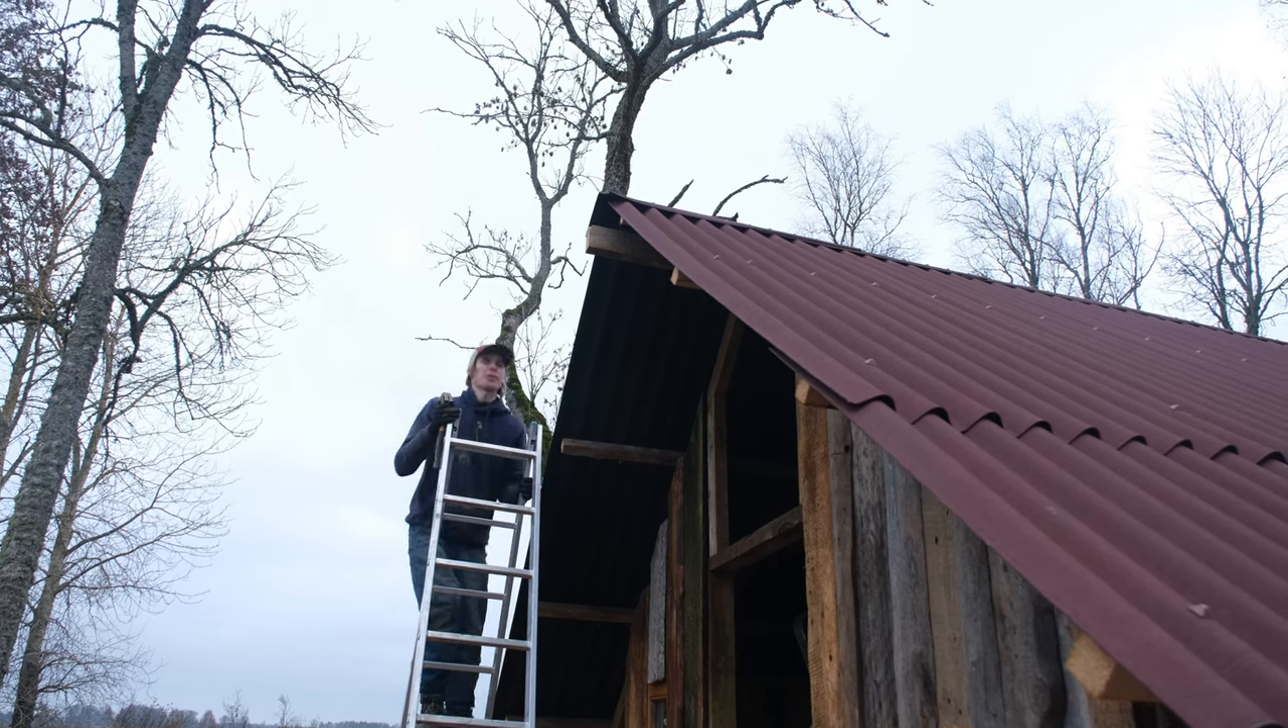So, we are done with the roof. We just need to attach some nails and that is it.